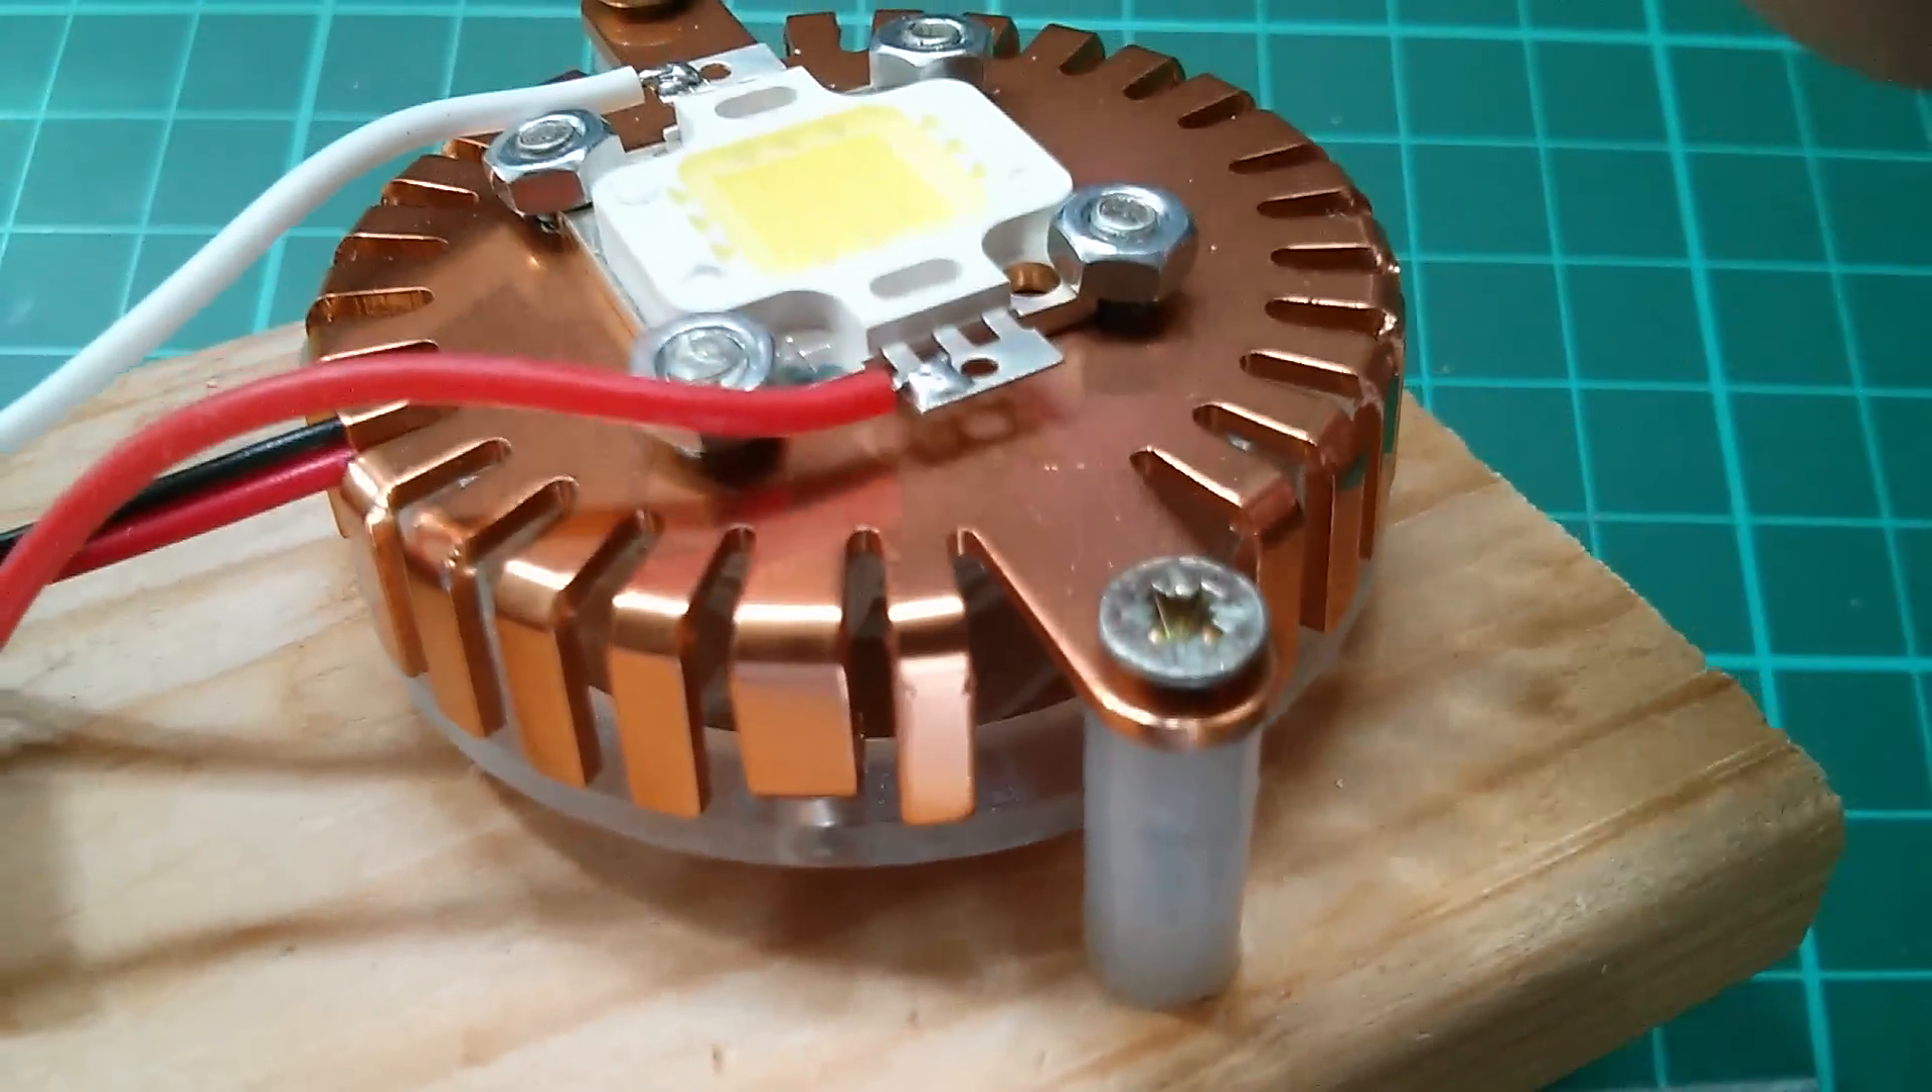So the LED is bolted to the heat sink with four nuts and bolts. And I've also mounted the whole assembly on a small piece of wood with these pillars.